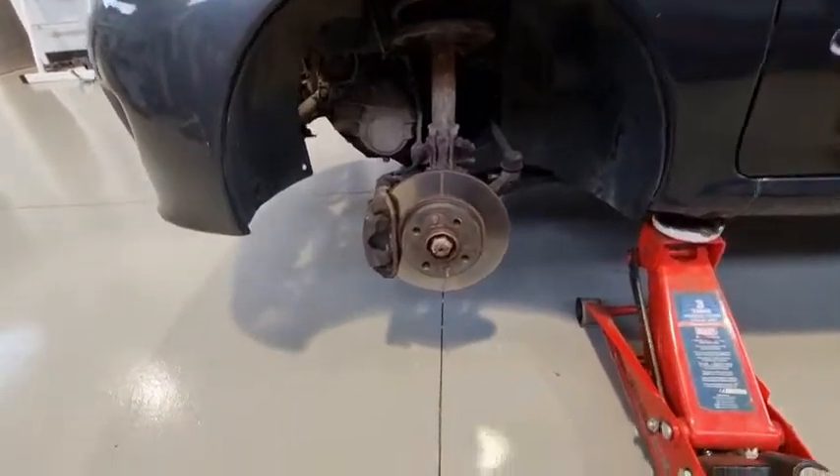Okay, guys, so I've now taken the wheel off.